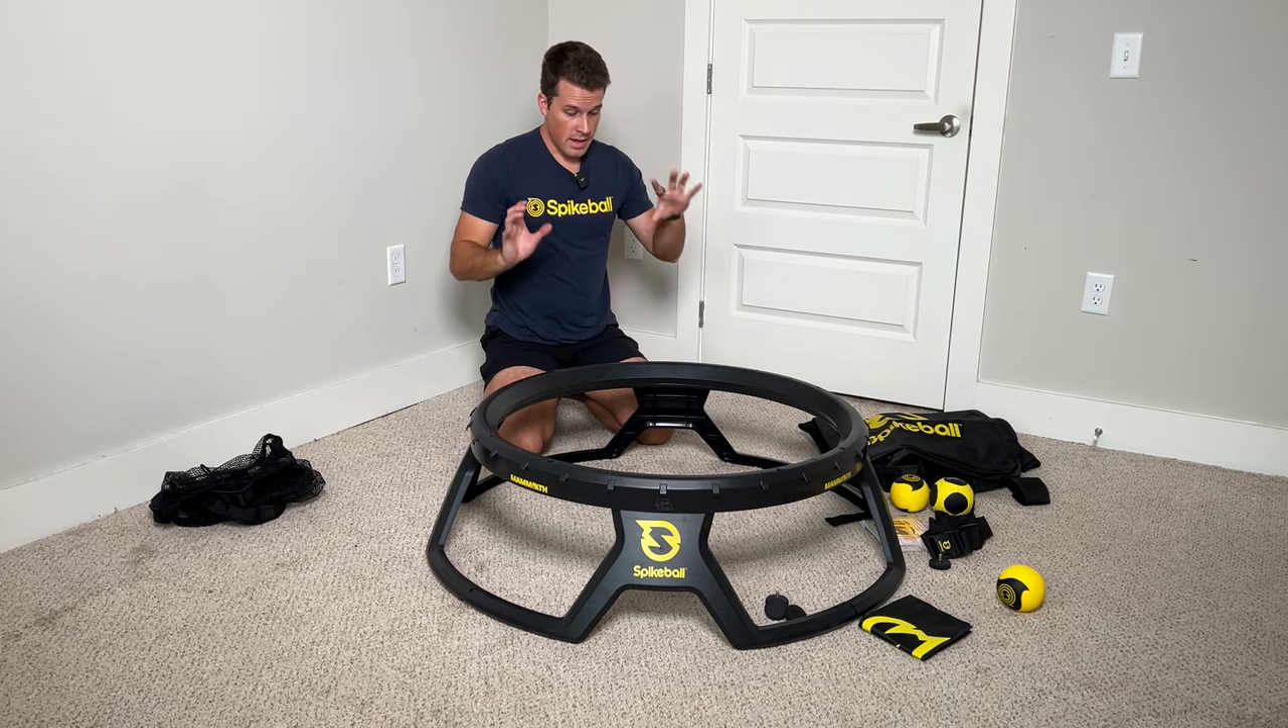First of all these legs stick out where before they were flush with it.